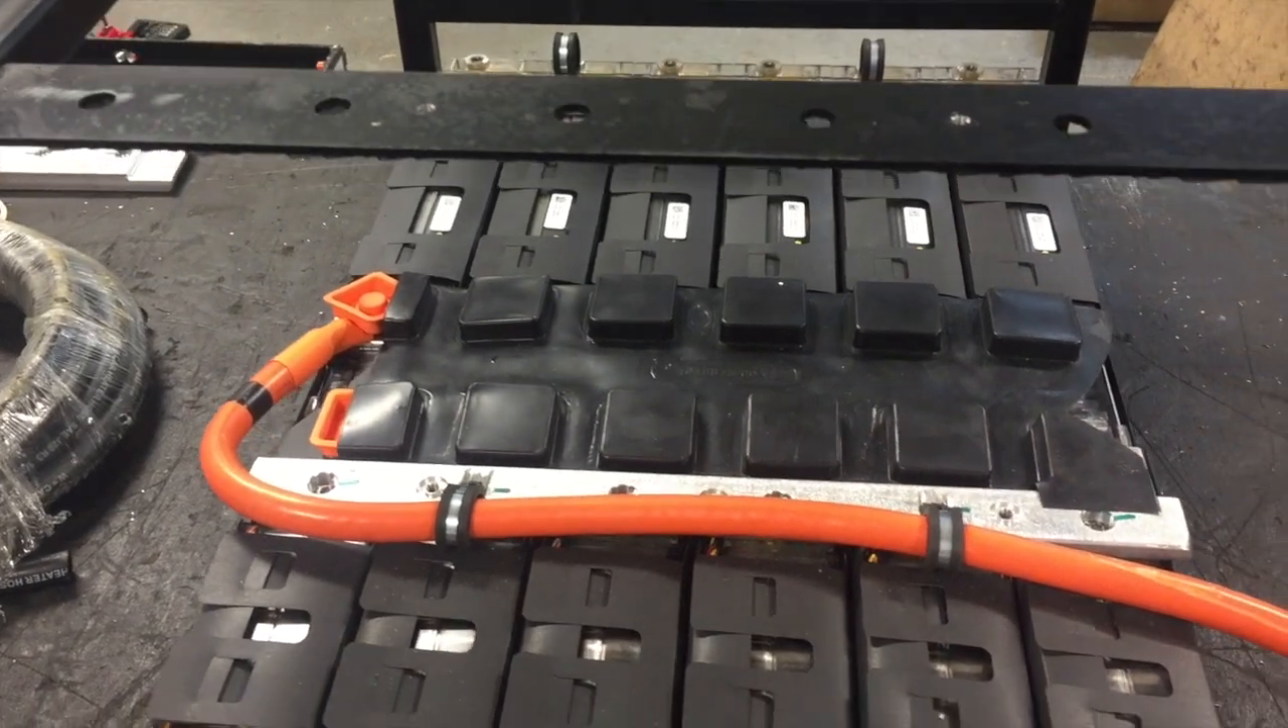The negative that's just going to loop around and go up to the positive above is now in place.